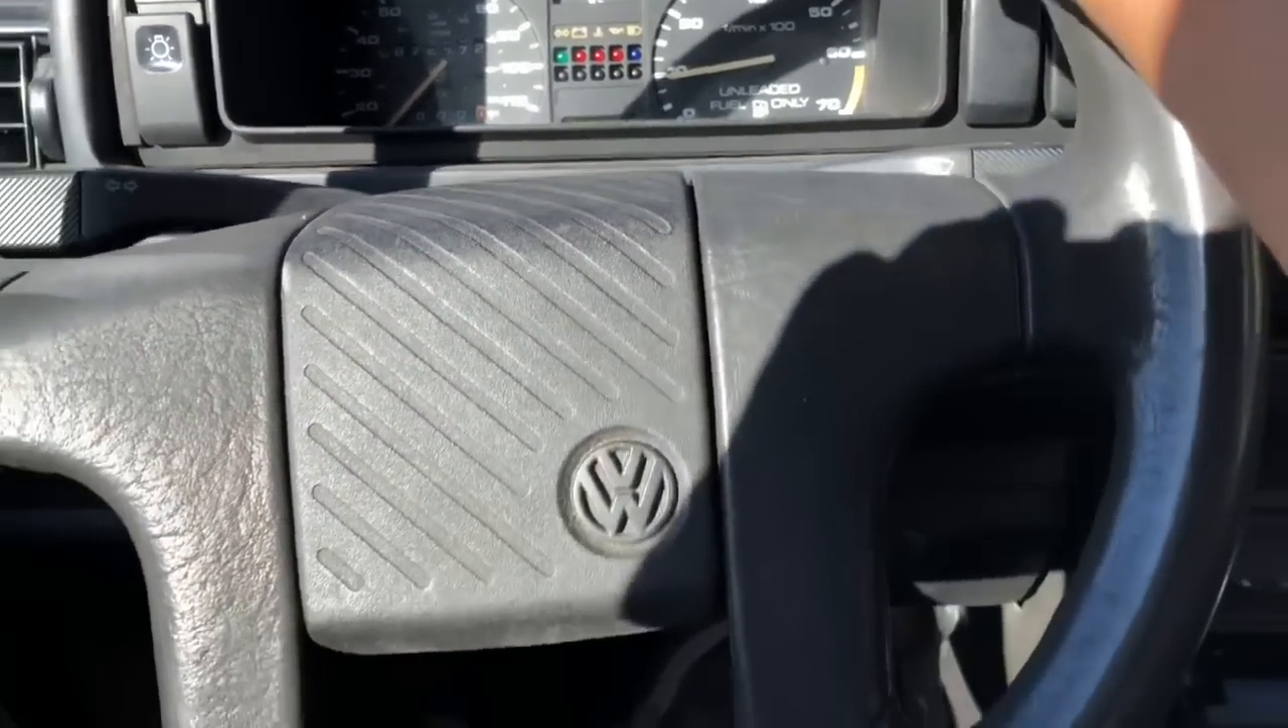Miren, ya le puse el botón del pito.